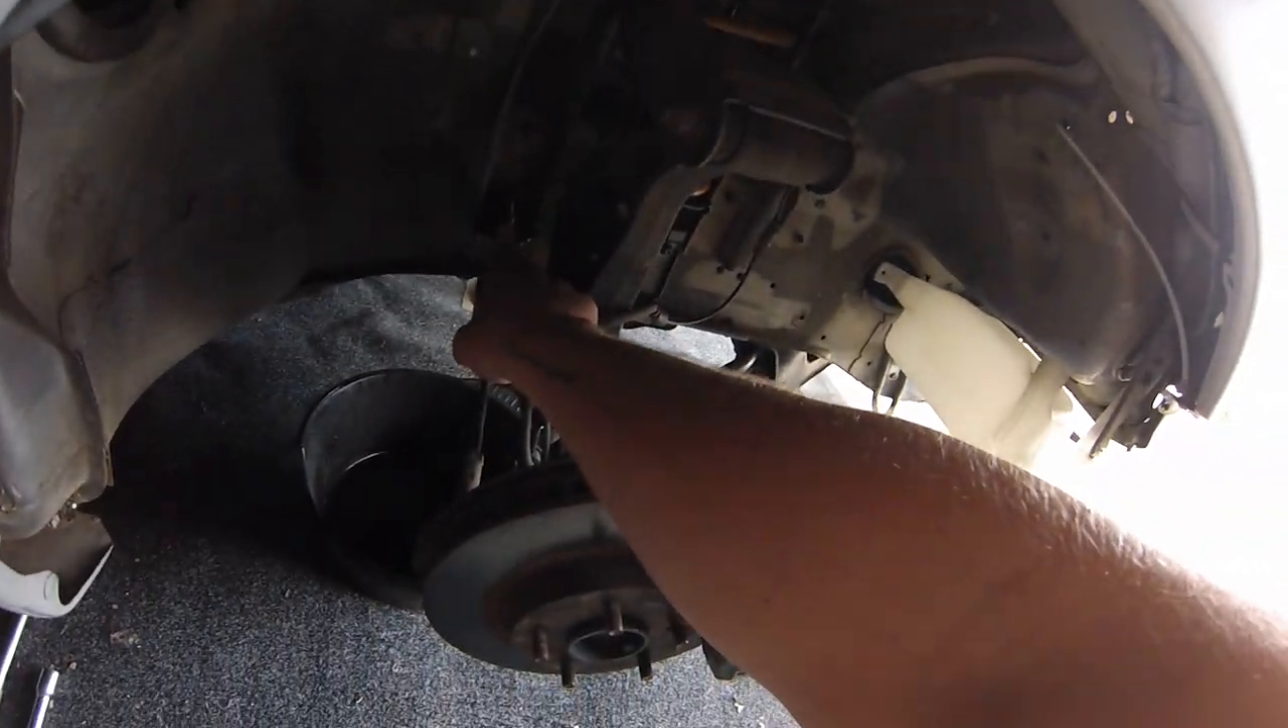So, now I've got the front wheel off.